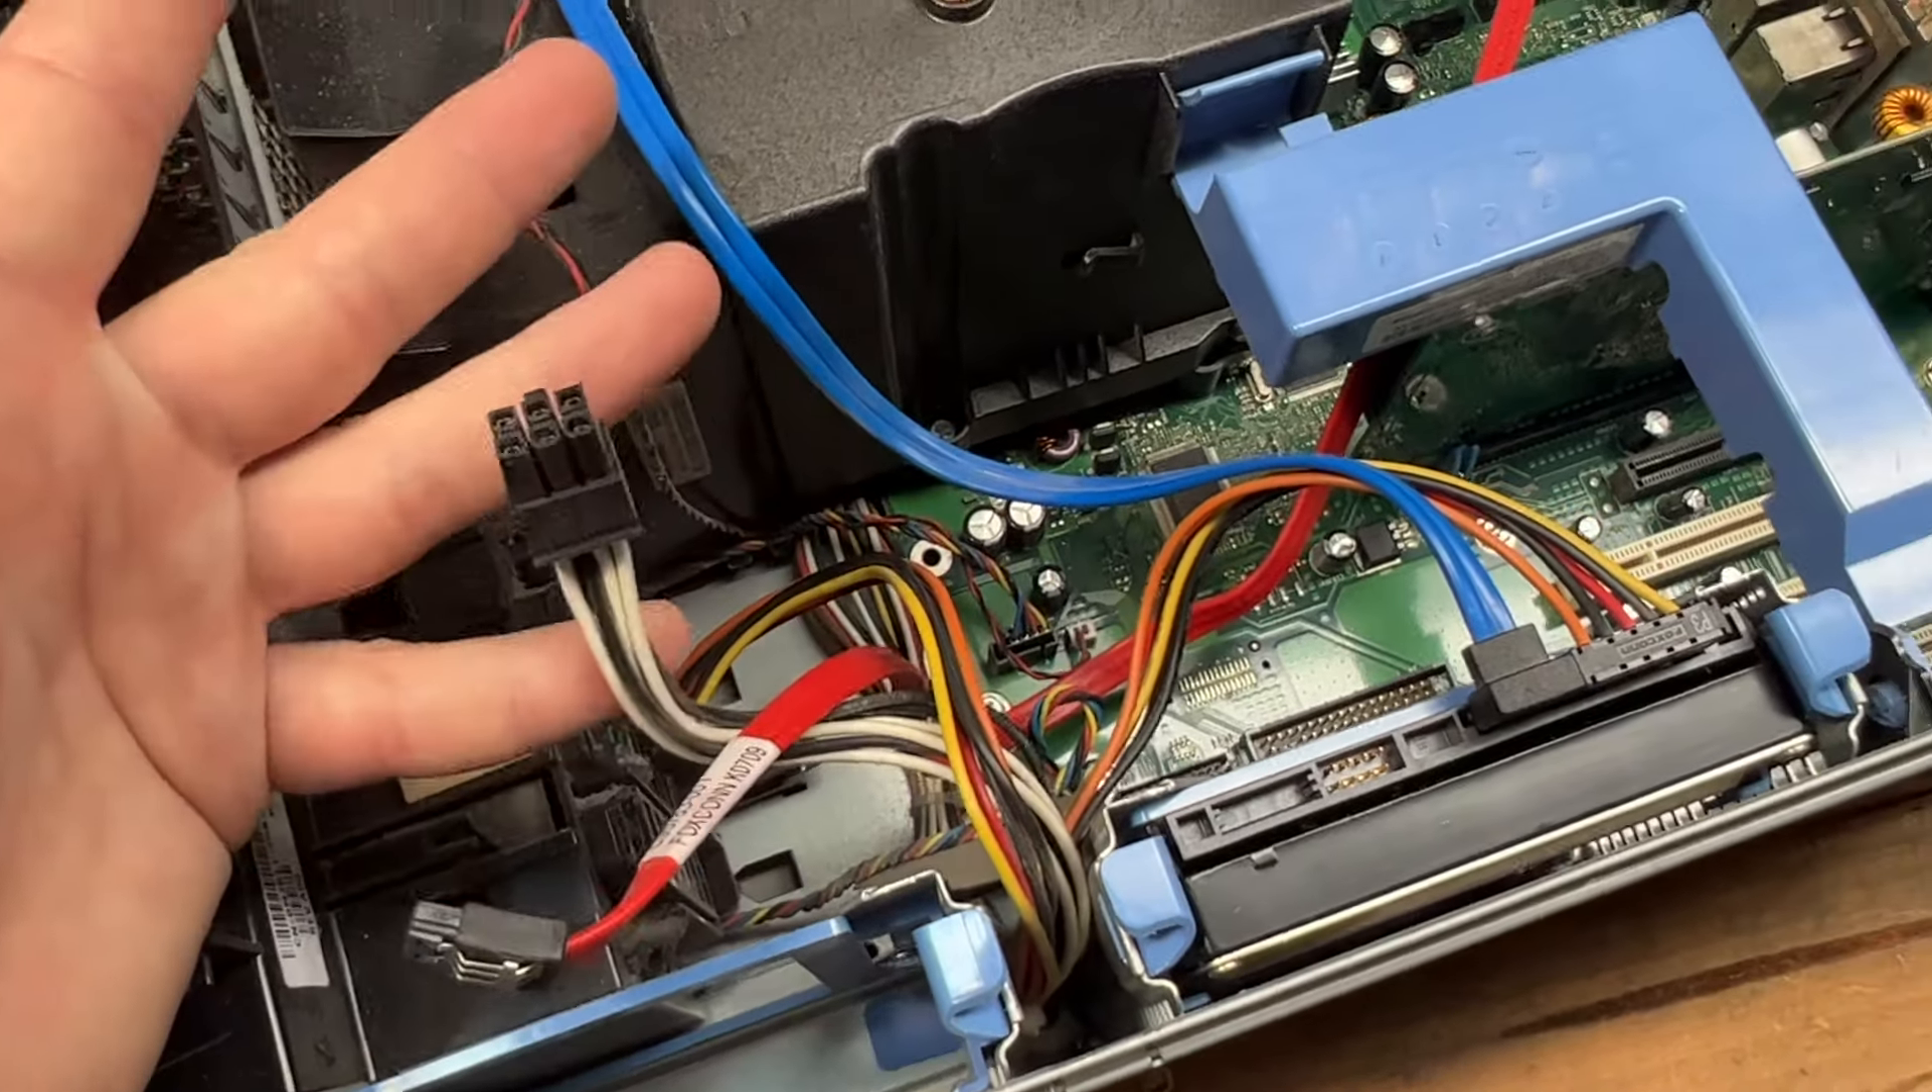Okay, well, as you can see, we do have a hard drive here. And, the wires for it were originally unplugged, but I plugged them back in at the store.